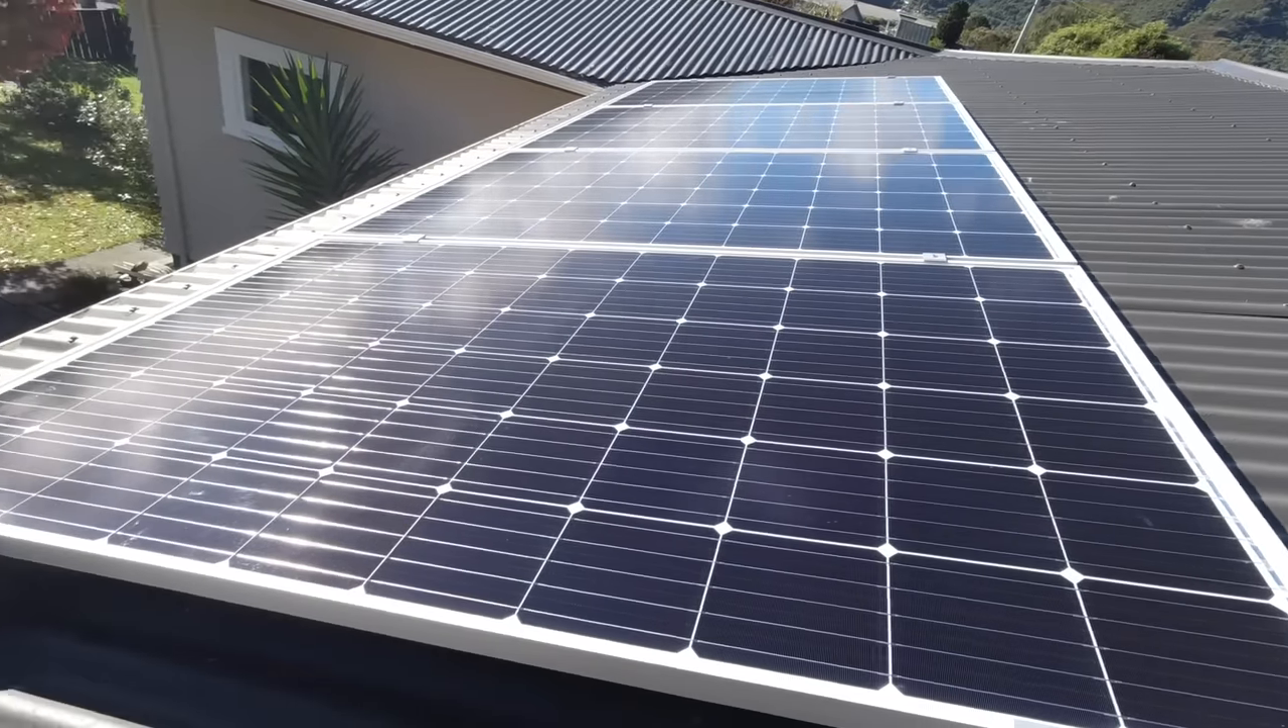Alright, four panels up, 1200 watts, so I've just got to wire them up now.